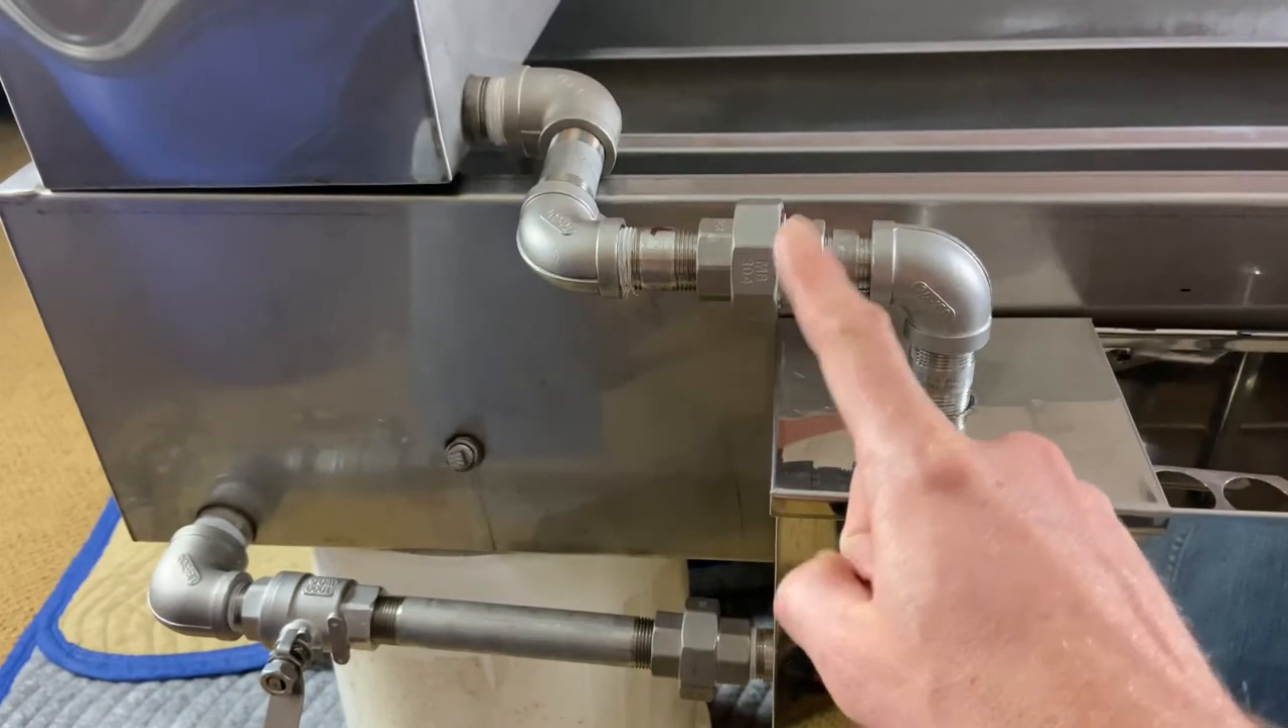So I have my one-inch inlet from my pre-warm pan now plumbed down to three-quarters.